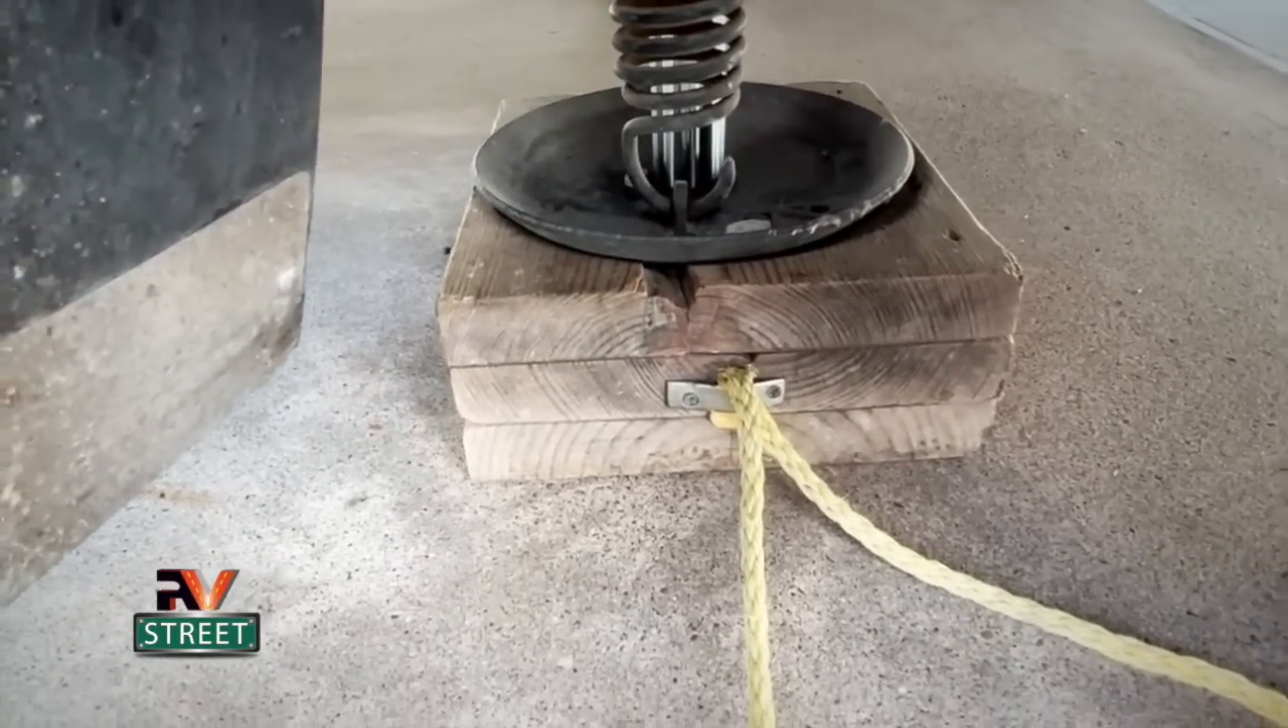You can see right there that the pads have kissed the blocks and maybe raised the coach about a half an inch or so.